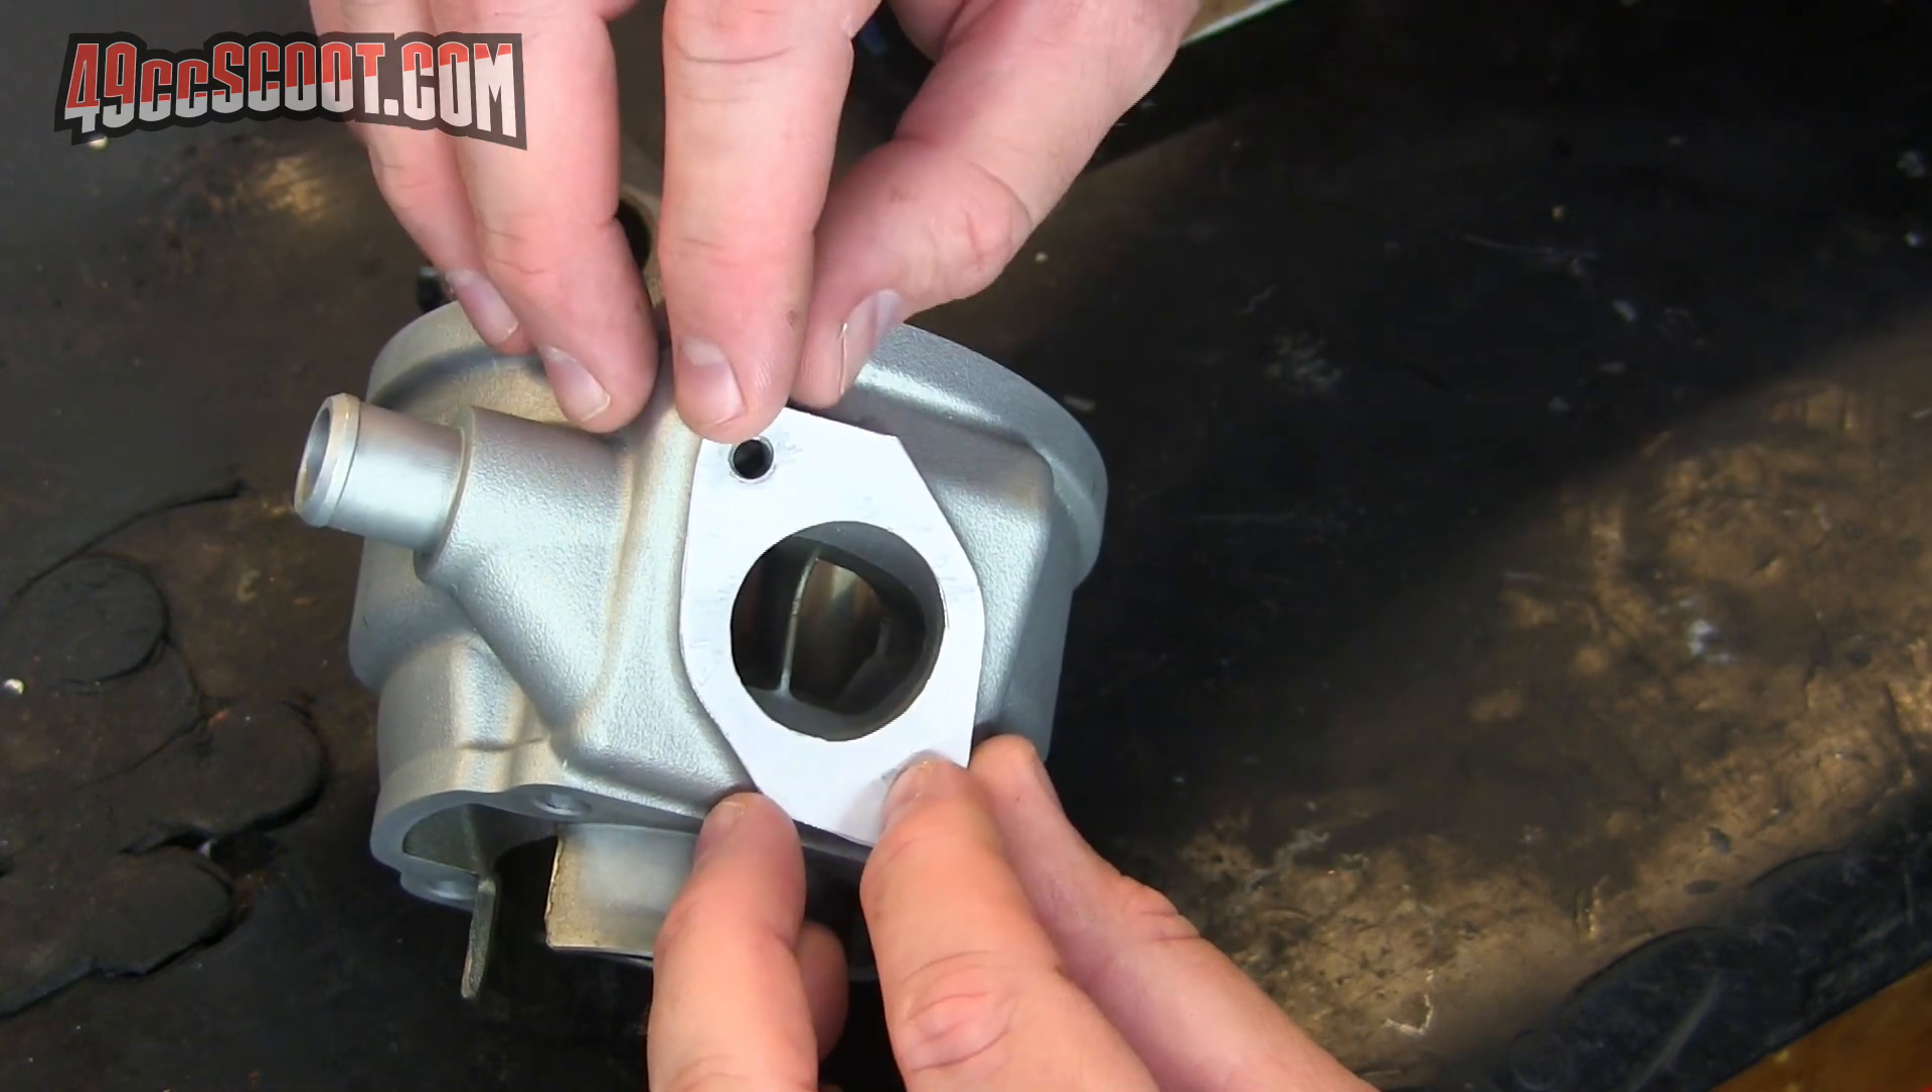And there's my template that's a pretty exact match here for the exhaust flange.